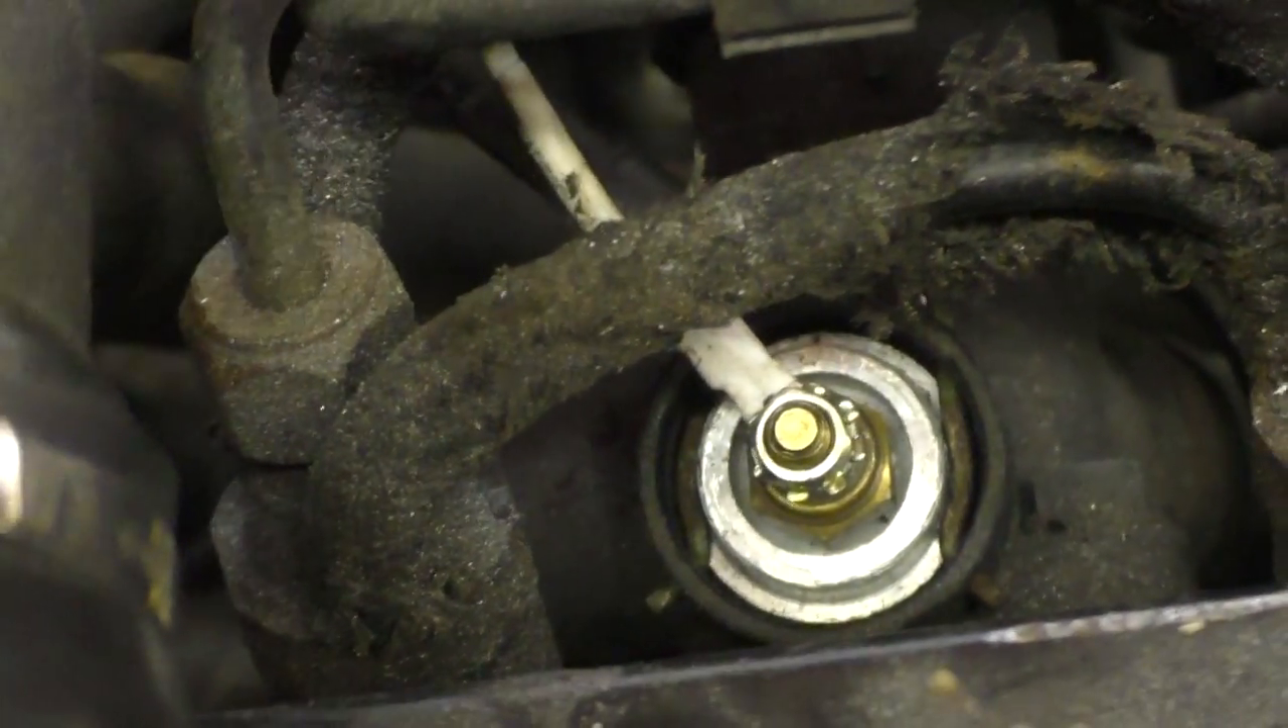So there's our little water temperature sensor all in place.